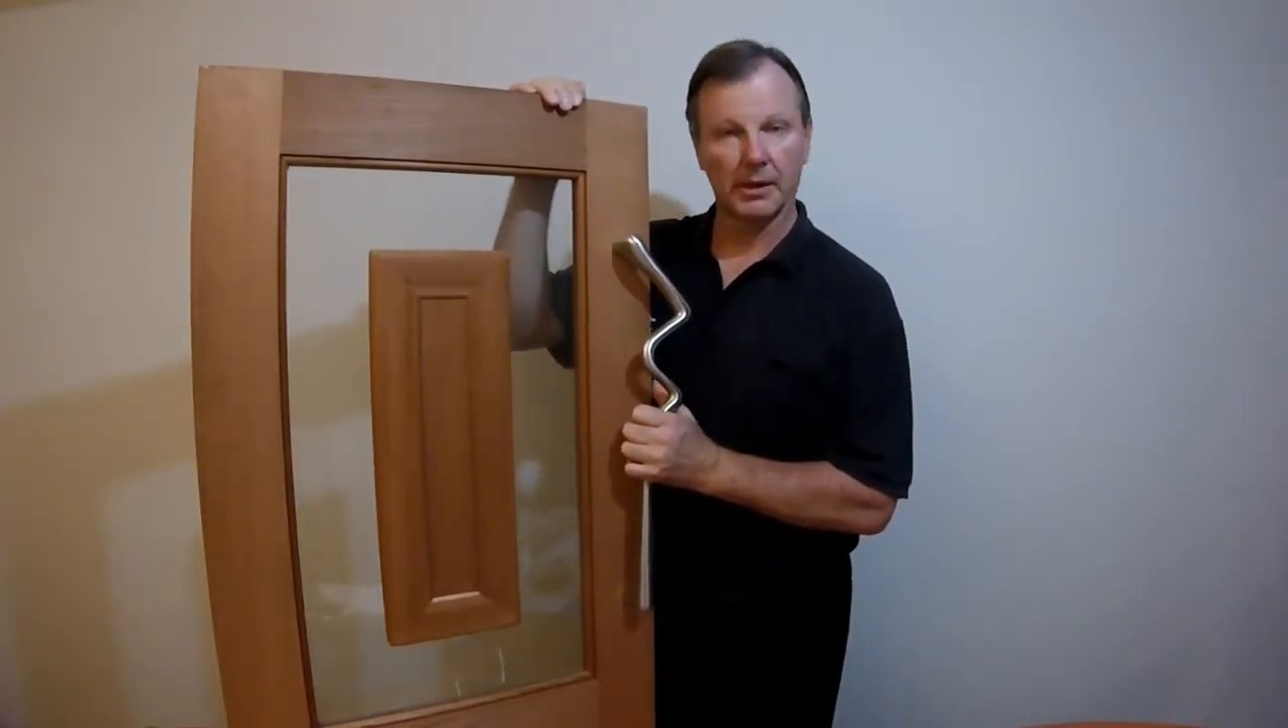The metal bit here that protrudes part of the design is actually overhanging the door.